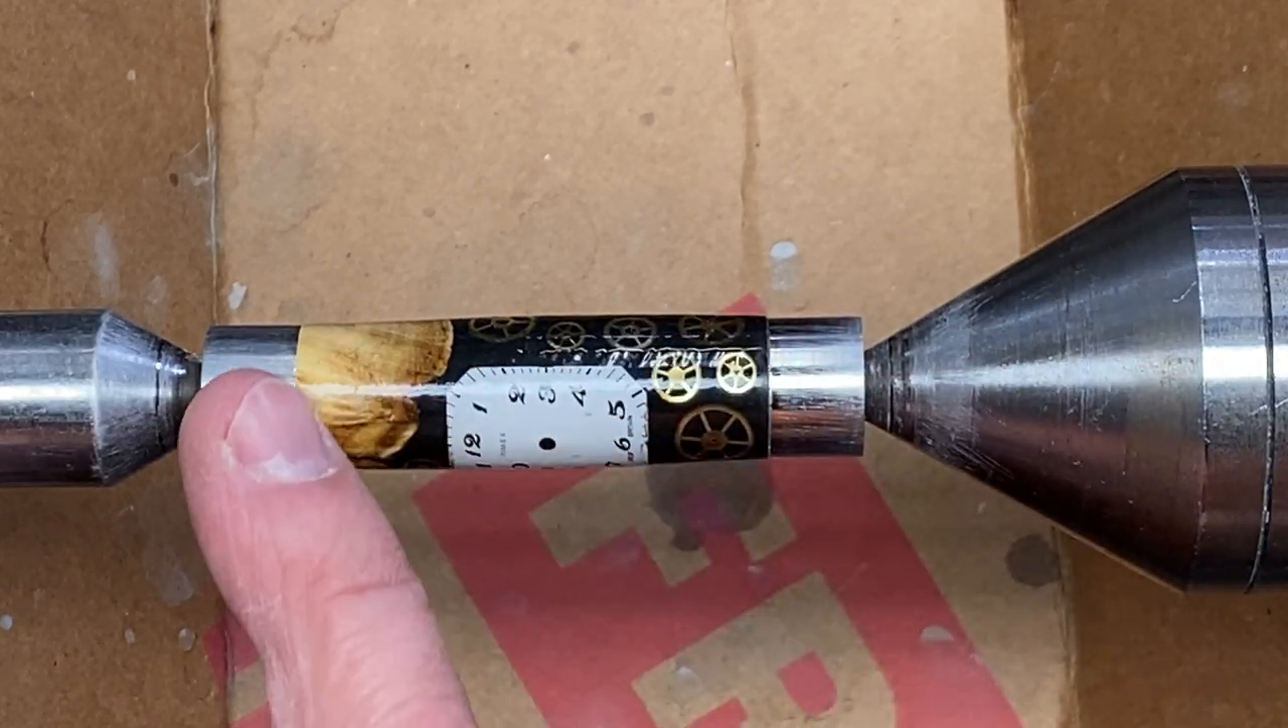I've got my blank back on the turning bushings.